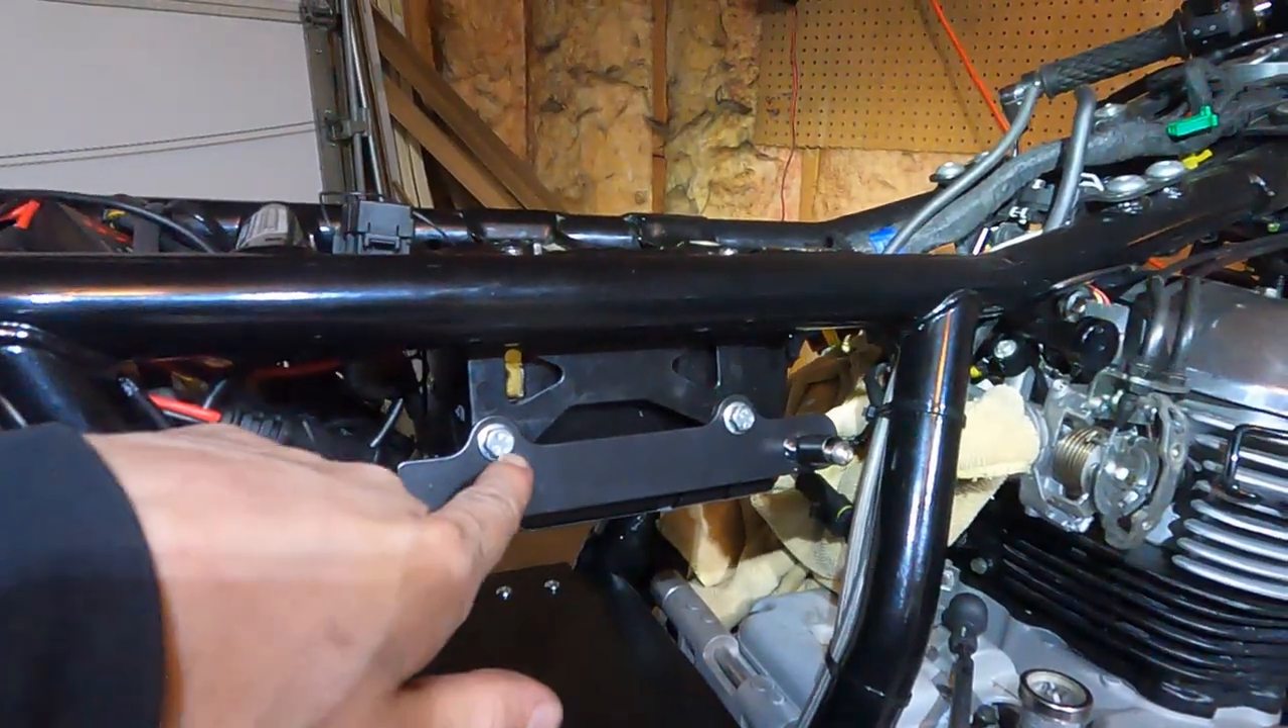Yeah first bracket has been installed i had to use the two of the existing uh bolts from the tool kit carrier on the bike.